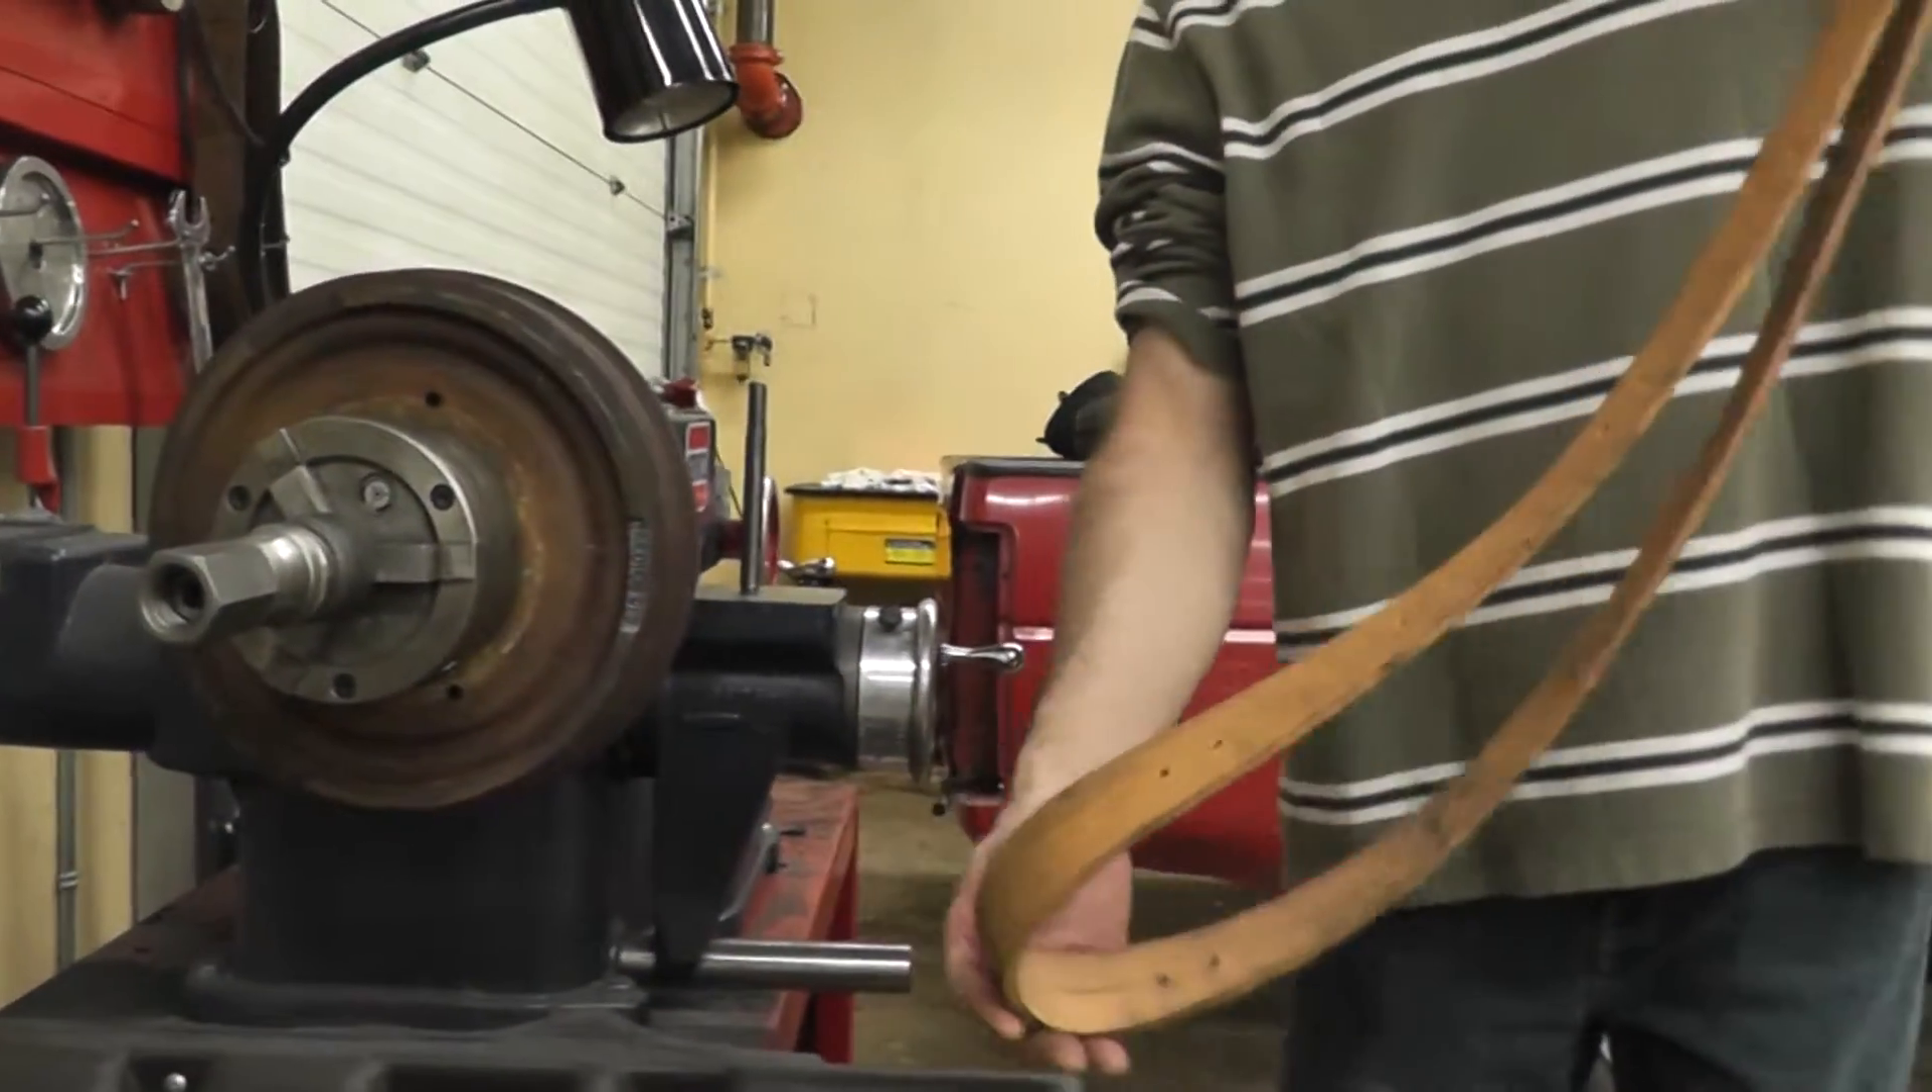Once we have mounted our drum, we now need to put on our rubber band.